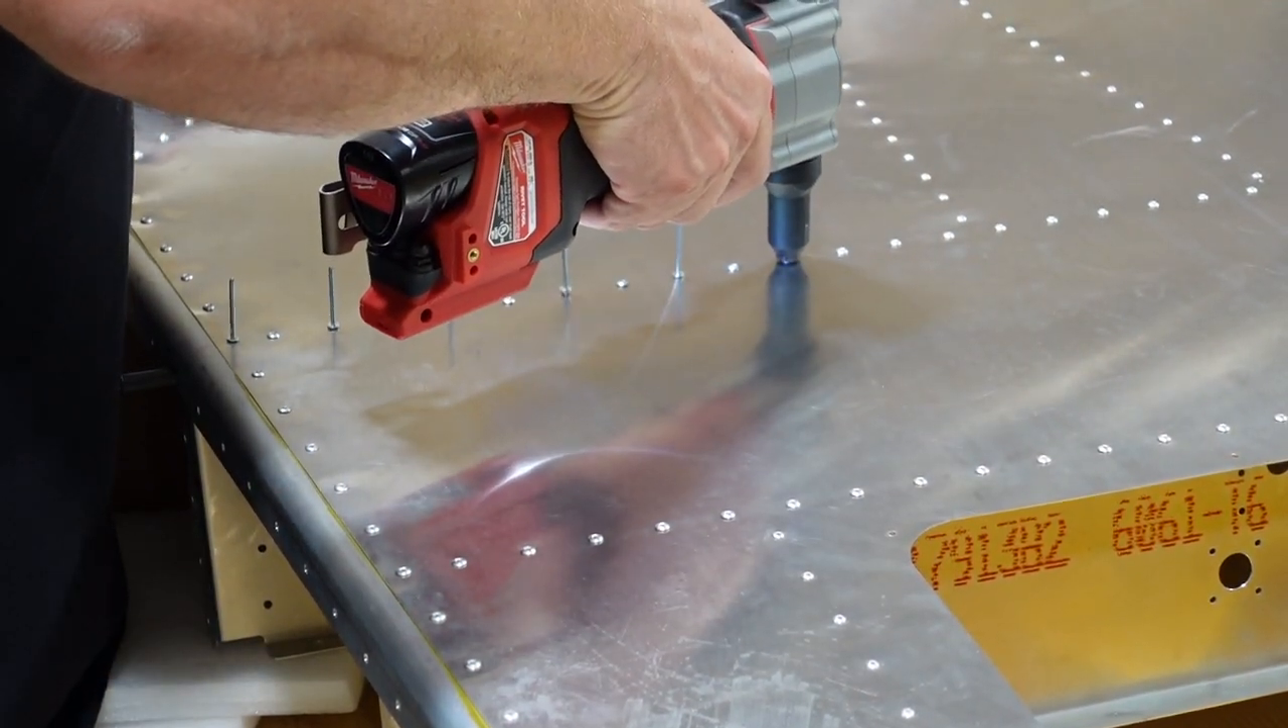So again here we're just finishing up some riveting on the bottom skin.